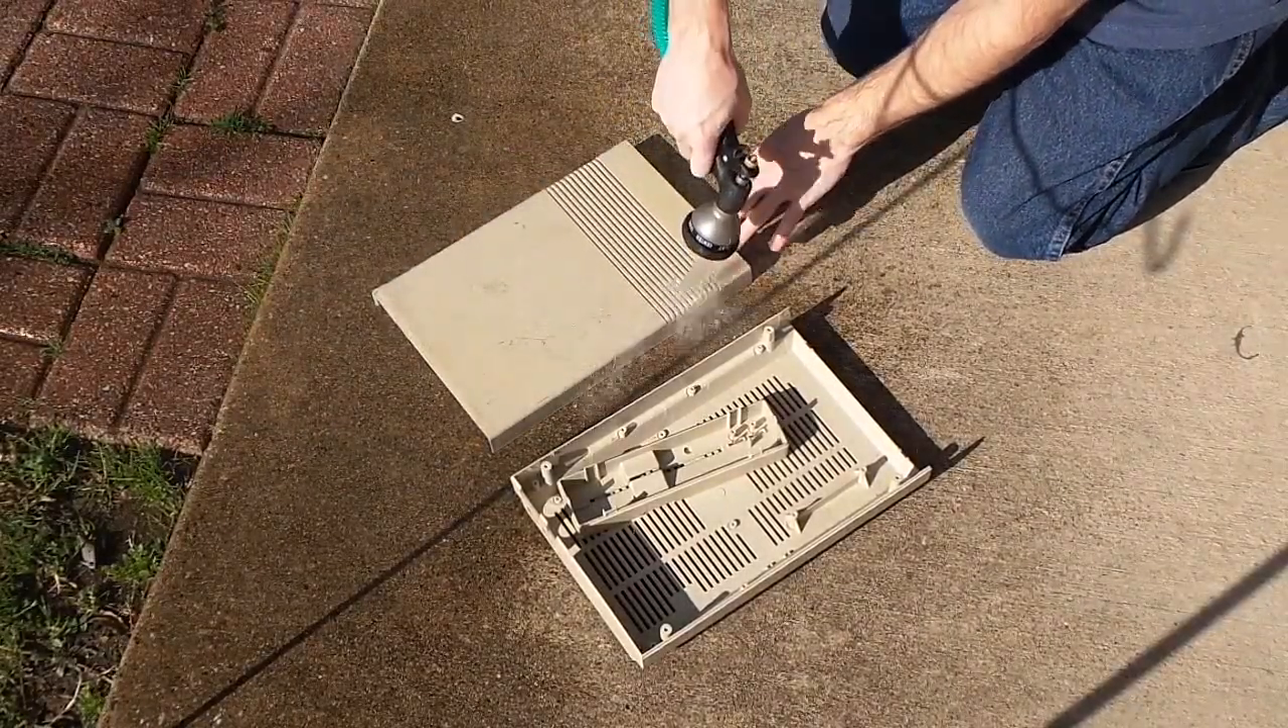I disassembled the drive. It's also very easy to take apart.